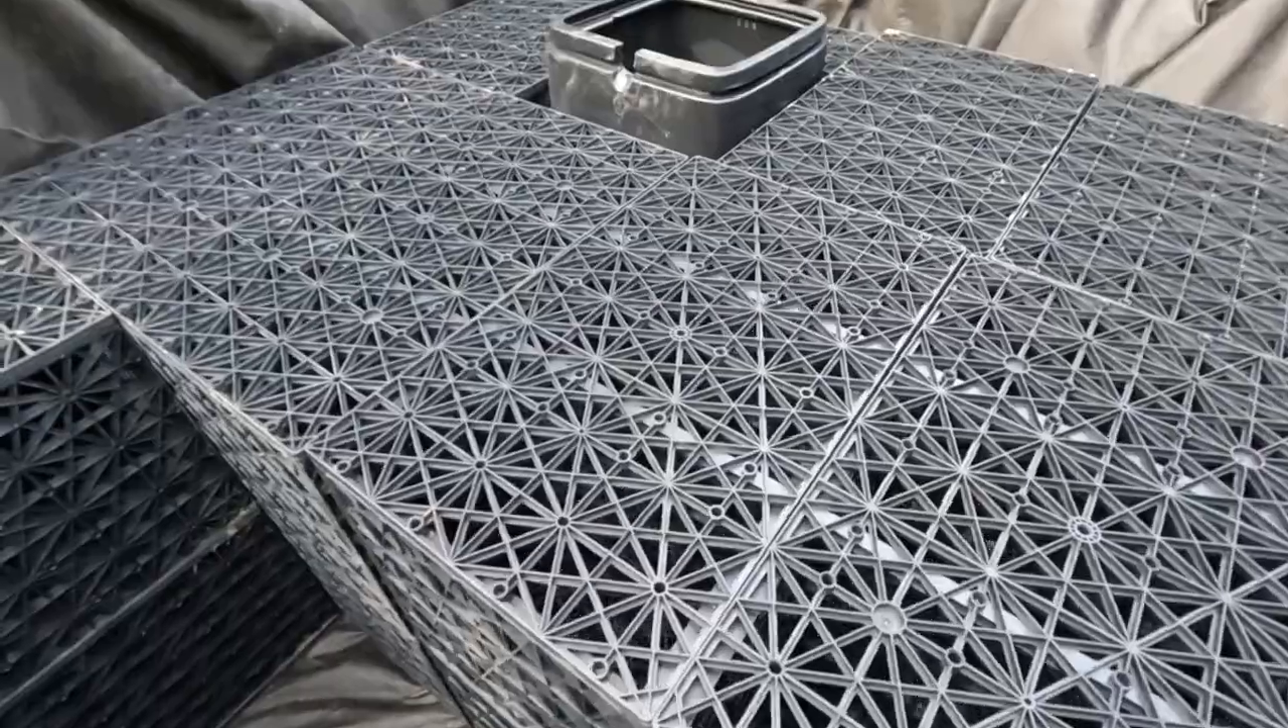All right so we've got our aqua blocks starting to go into the reservoir right now.